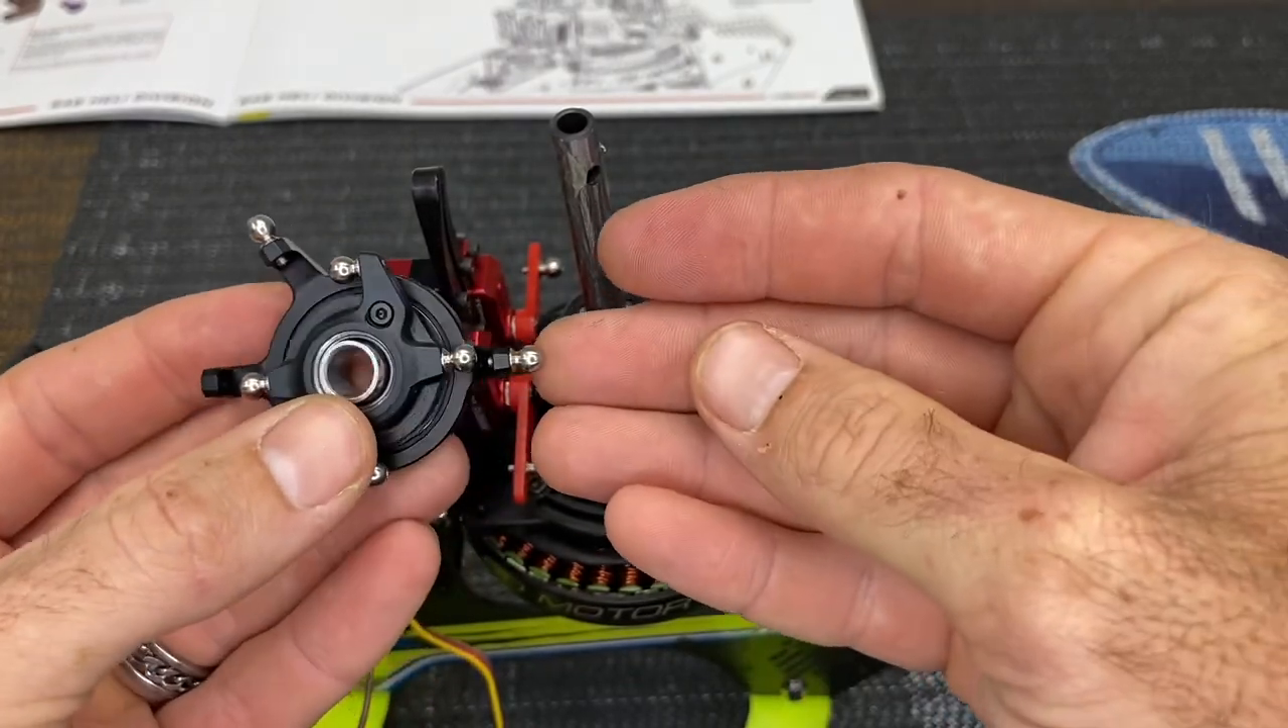Okay i went ahead and put the balls on the actual swash plate.